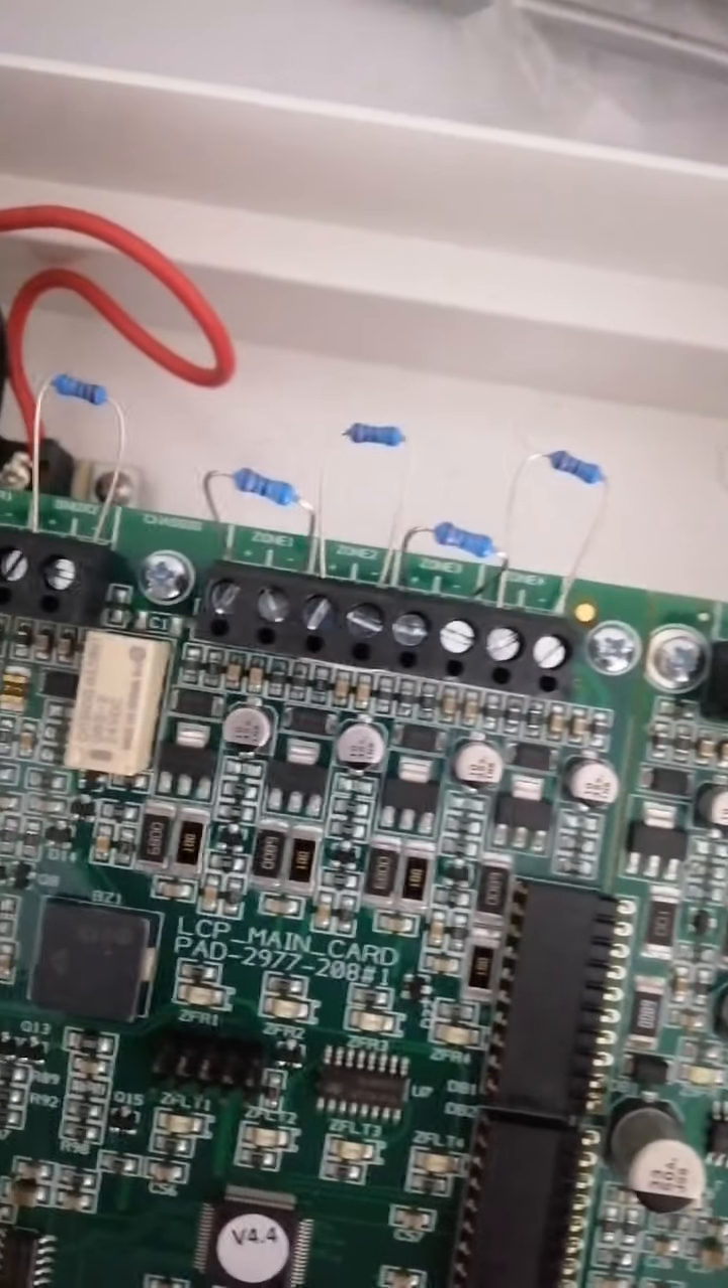Nakabit ko na yung mga resistor ayan kinabit ko na kinabit na natin.